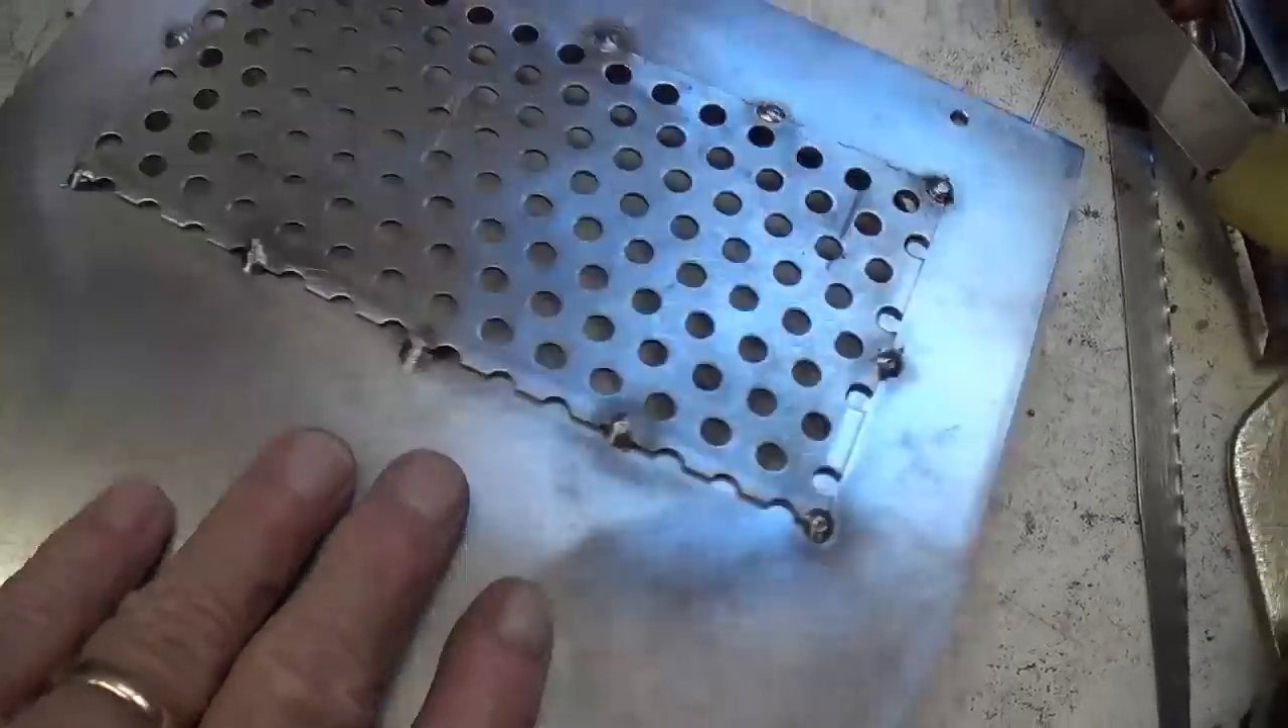All right, the screen is now welded into the back door.